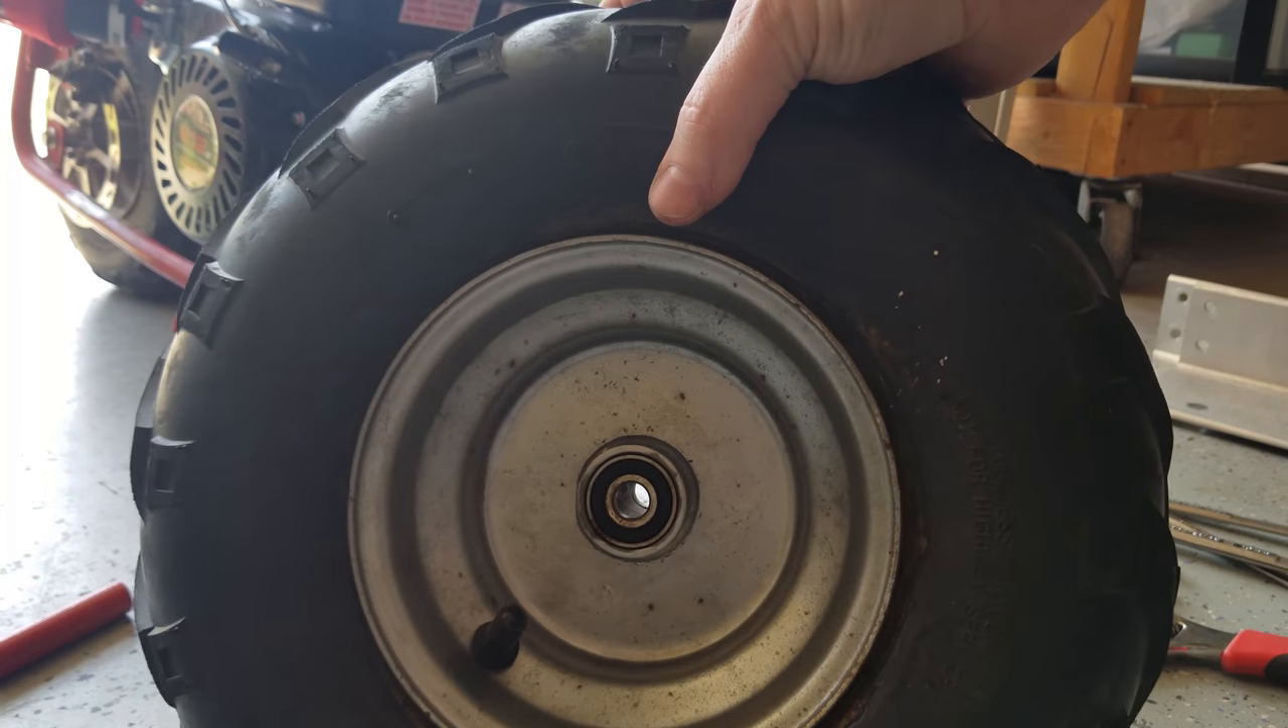Castle nut off. Got our wheel off.